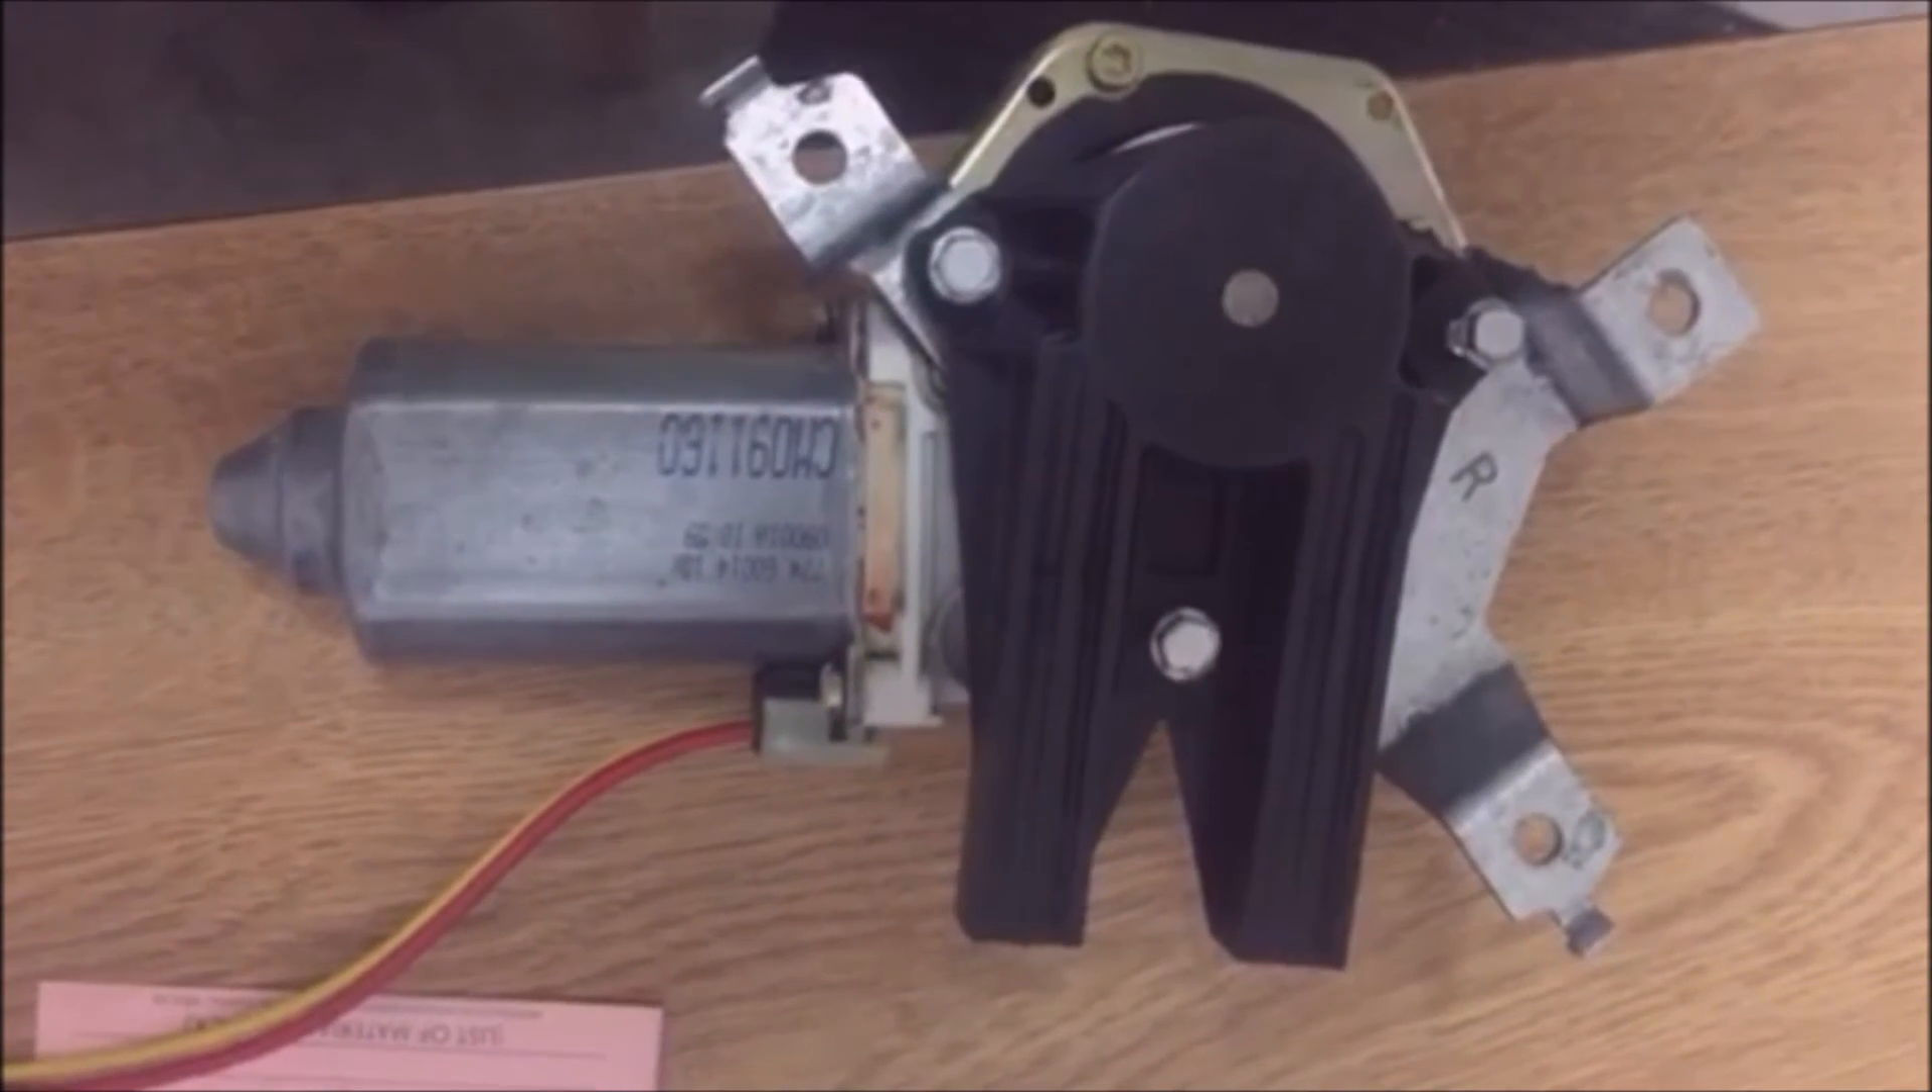And here's the motor once it's actually been removed.